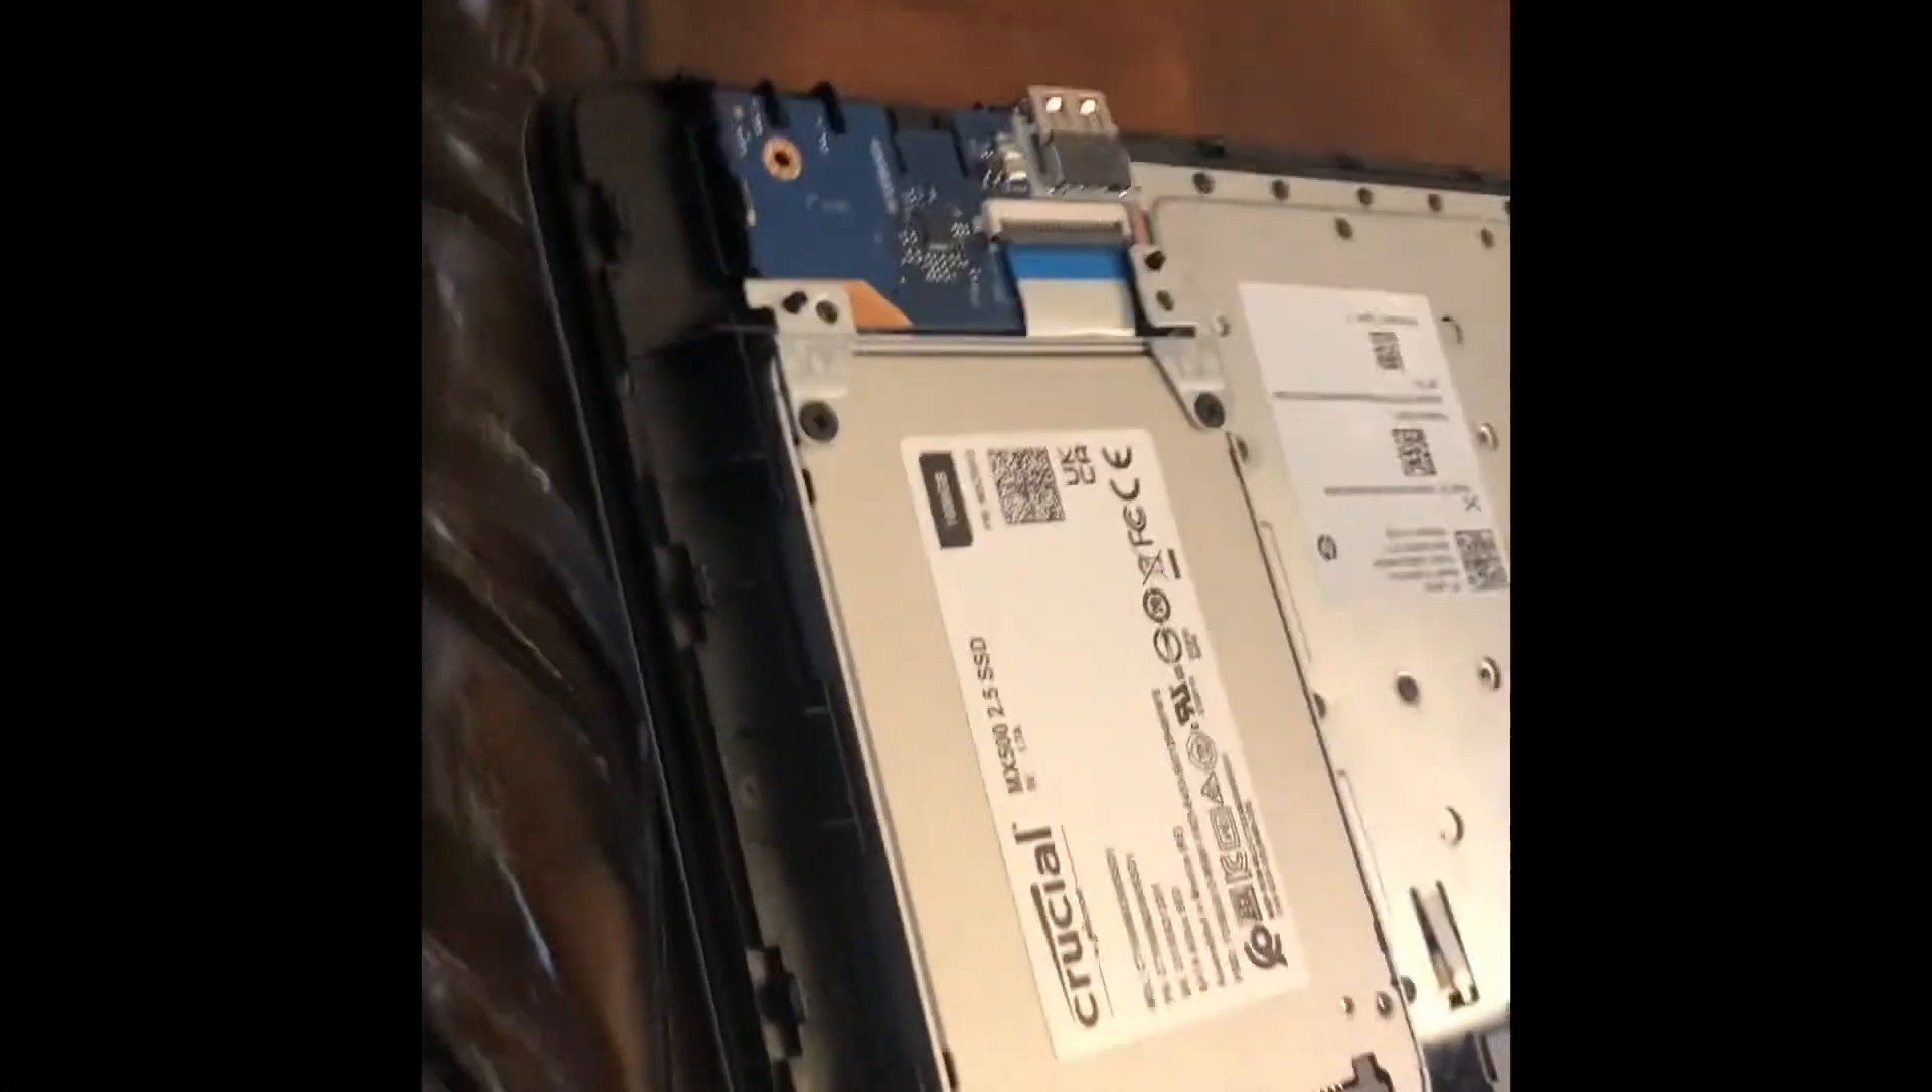I've got the new hard drive installed here I went with a crucial one terabyte.